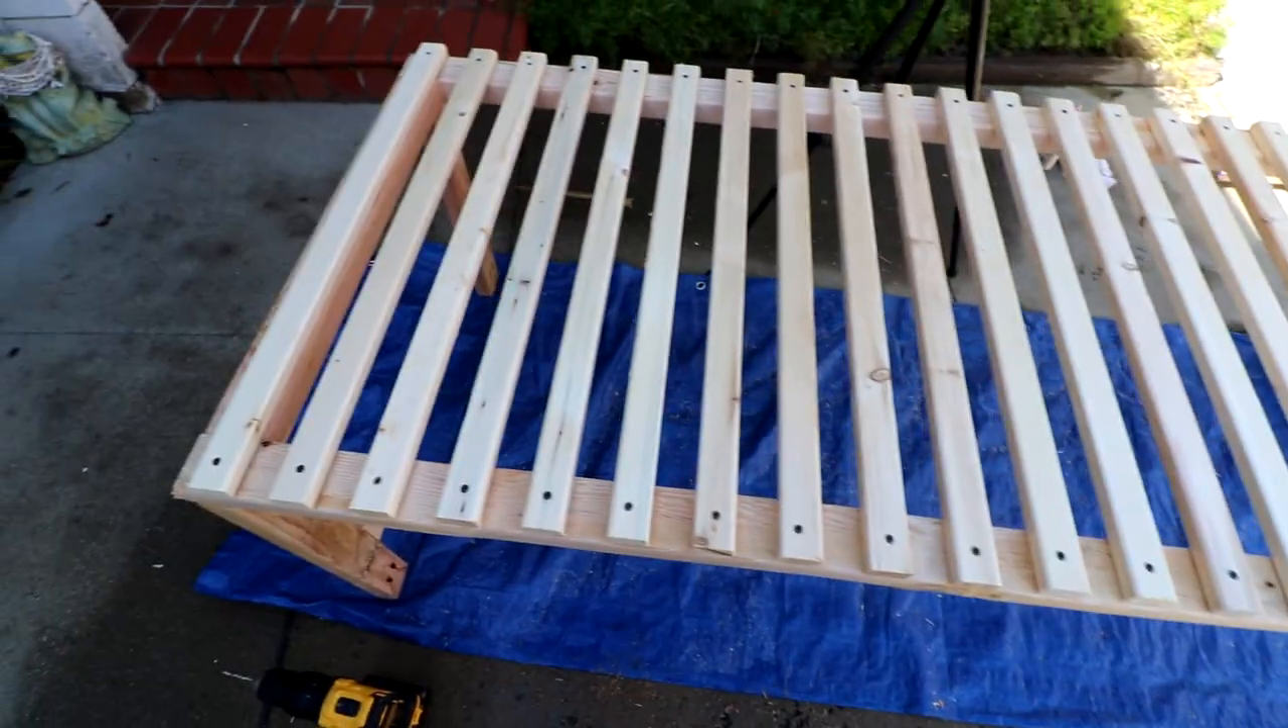There are our slats all secured to the bed frame there.